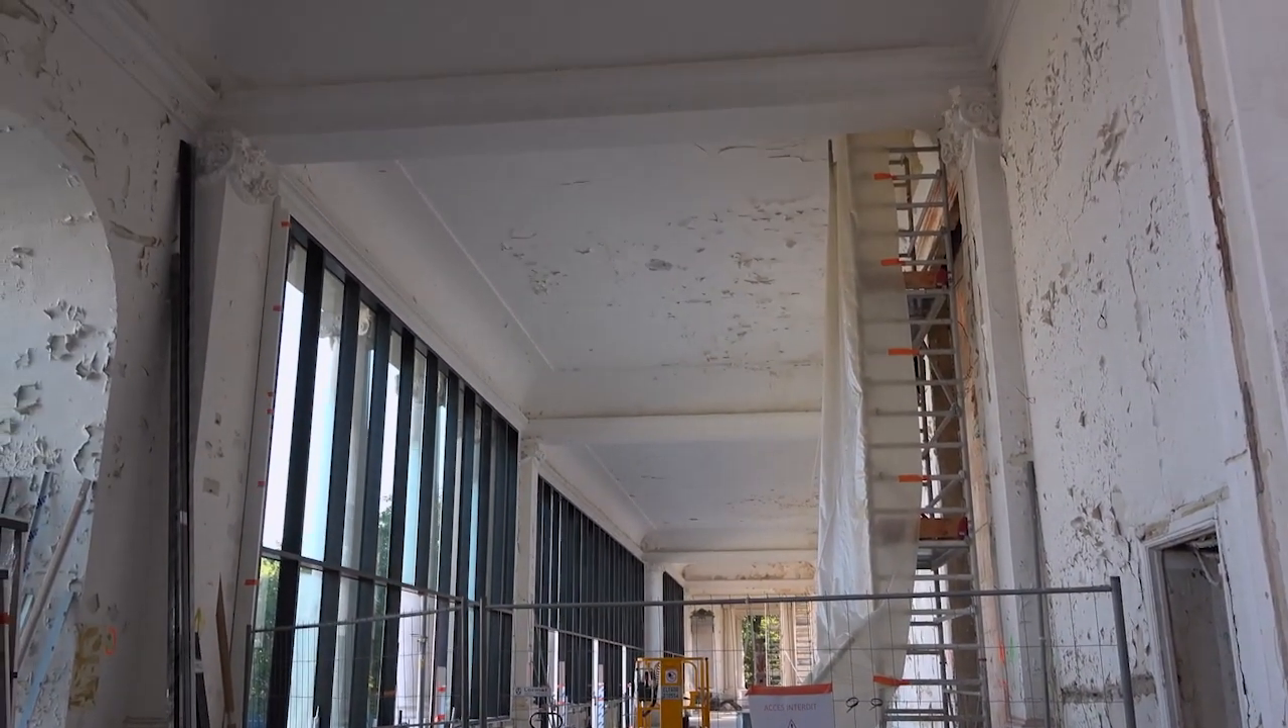Donc on est sur la Galerie Nord, on a posé les murs rideaux pour pouvoir rendre clos et couvert la Galerie Nord.